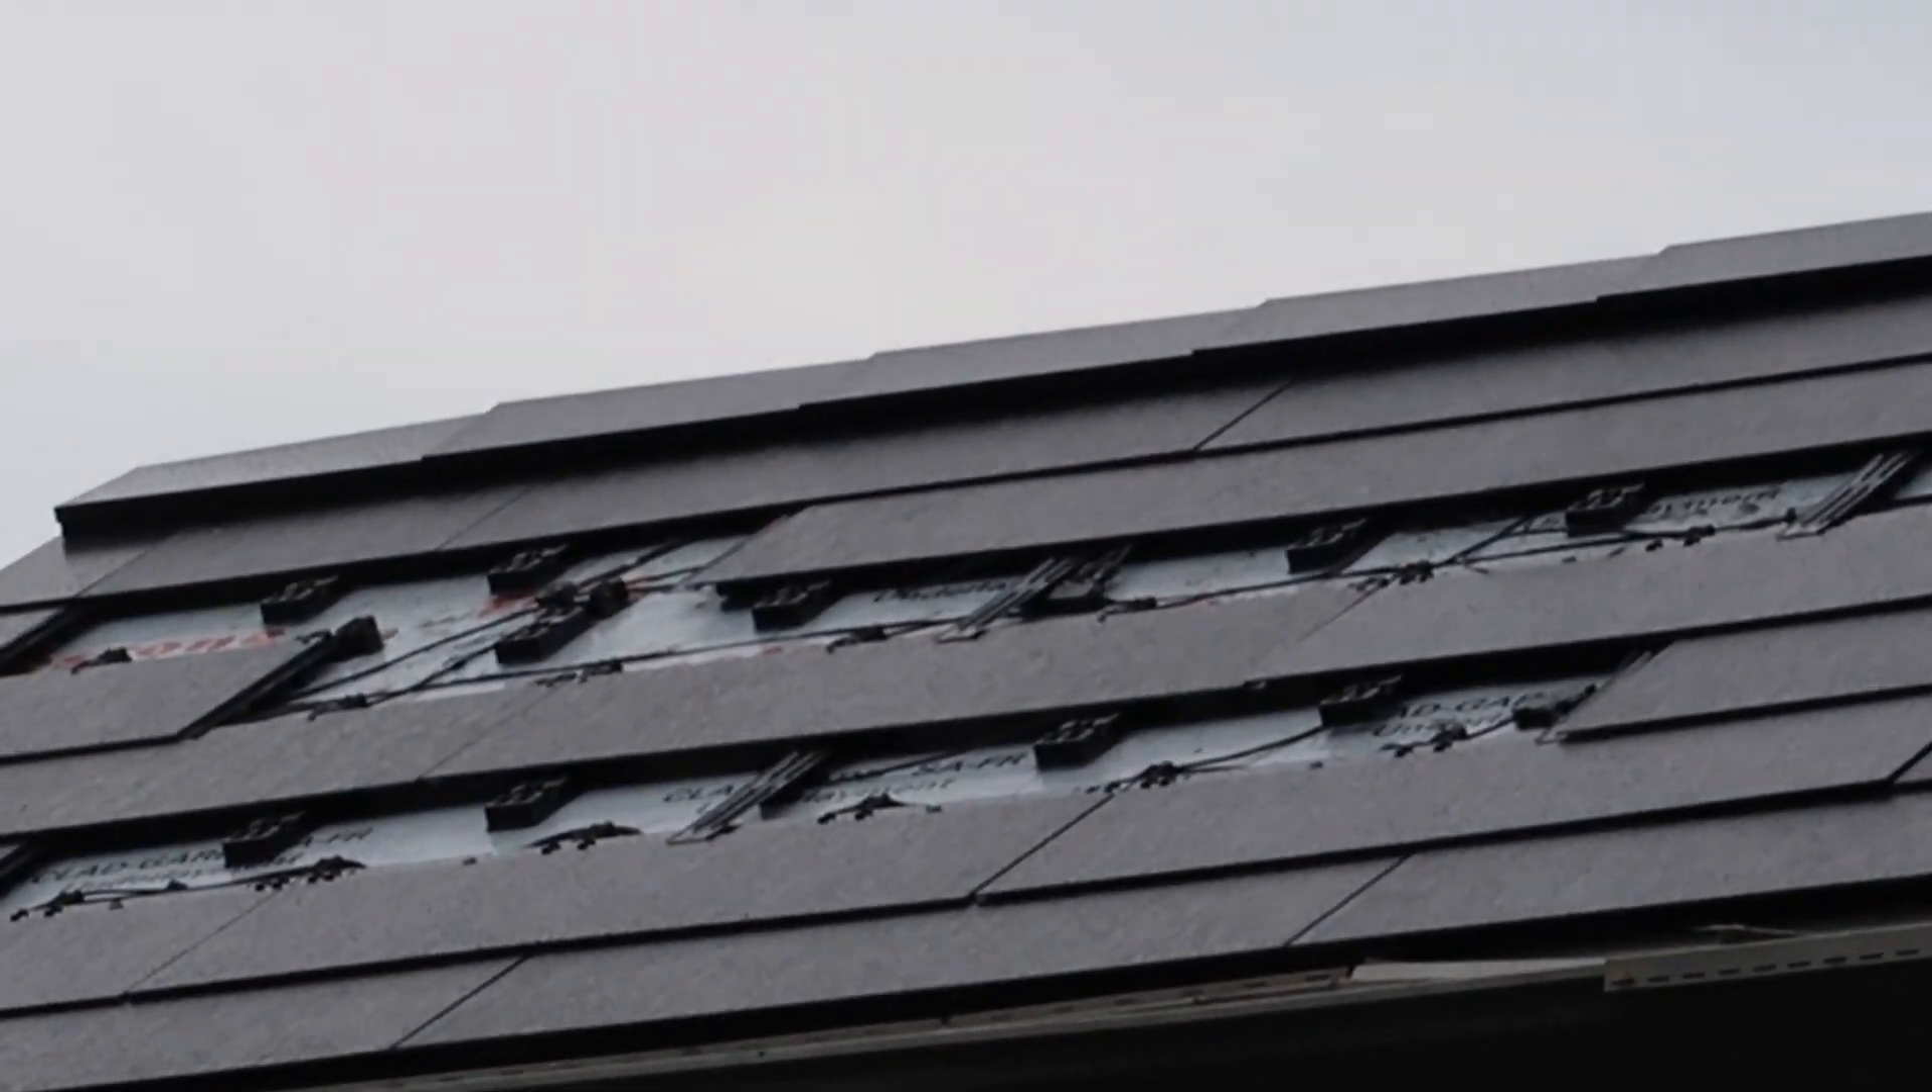So we're missing, uh, one, two, three, four, five, six, seven, eight, nine, about ten, about ten, uh, PV tiles or Tesla solar tiles.